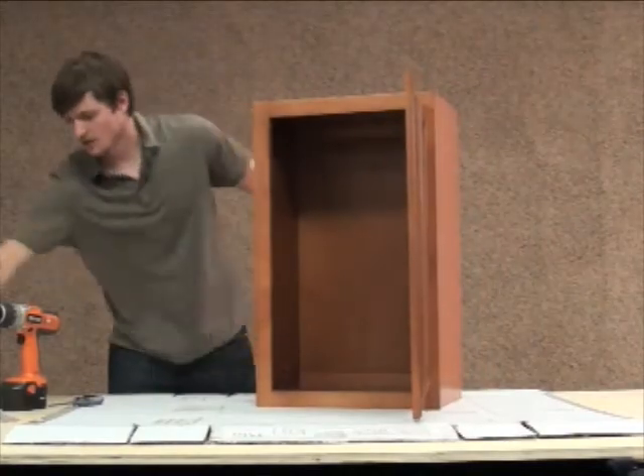So, basically, I have an assembled cabinet. The only thing that's left is the shelves.